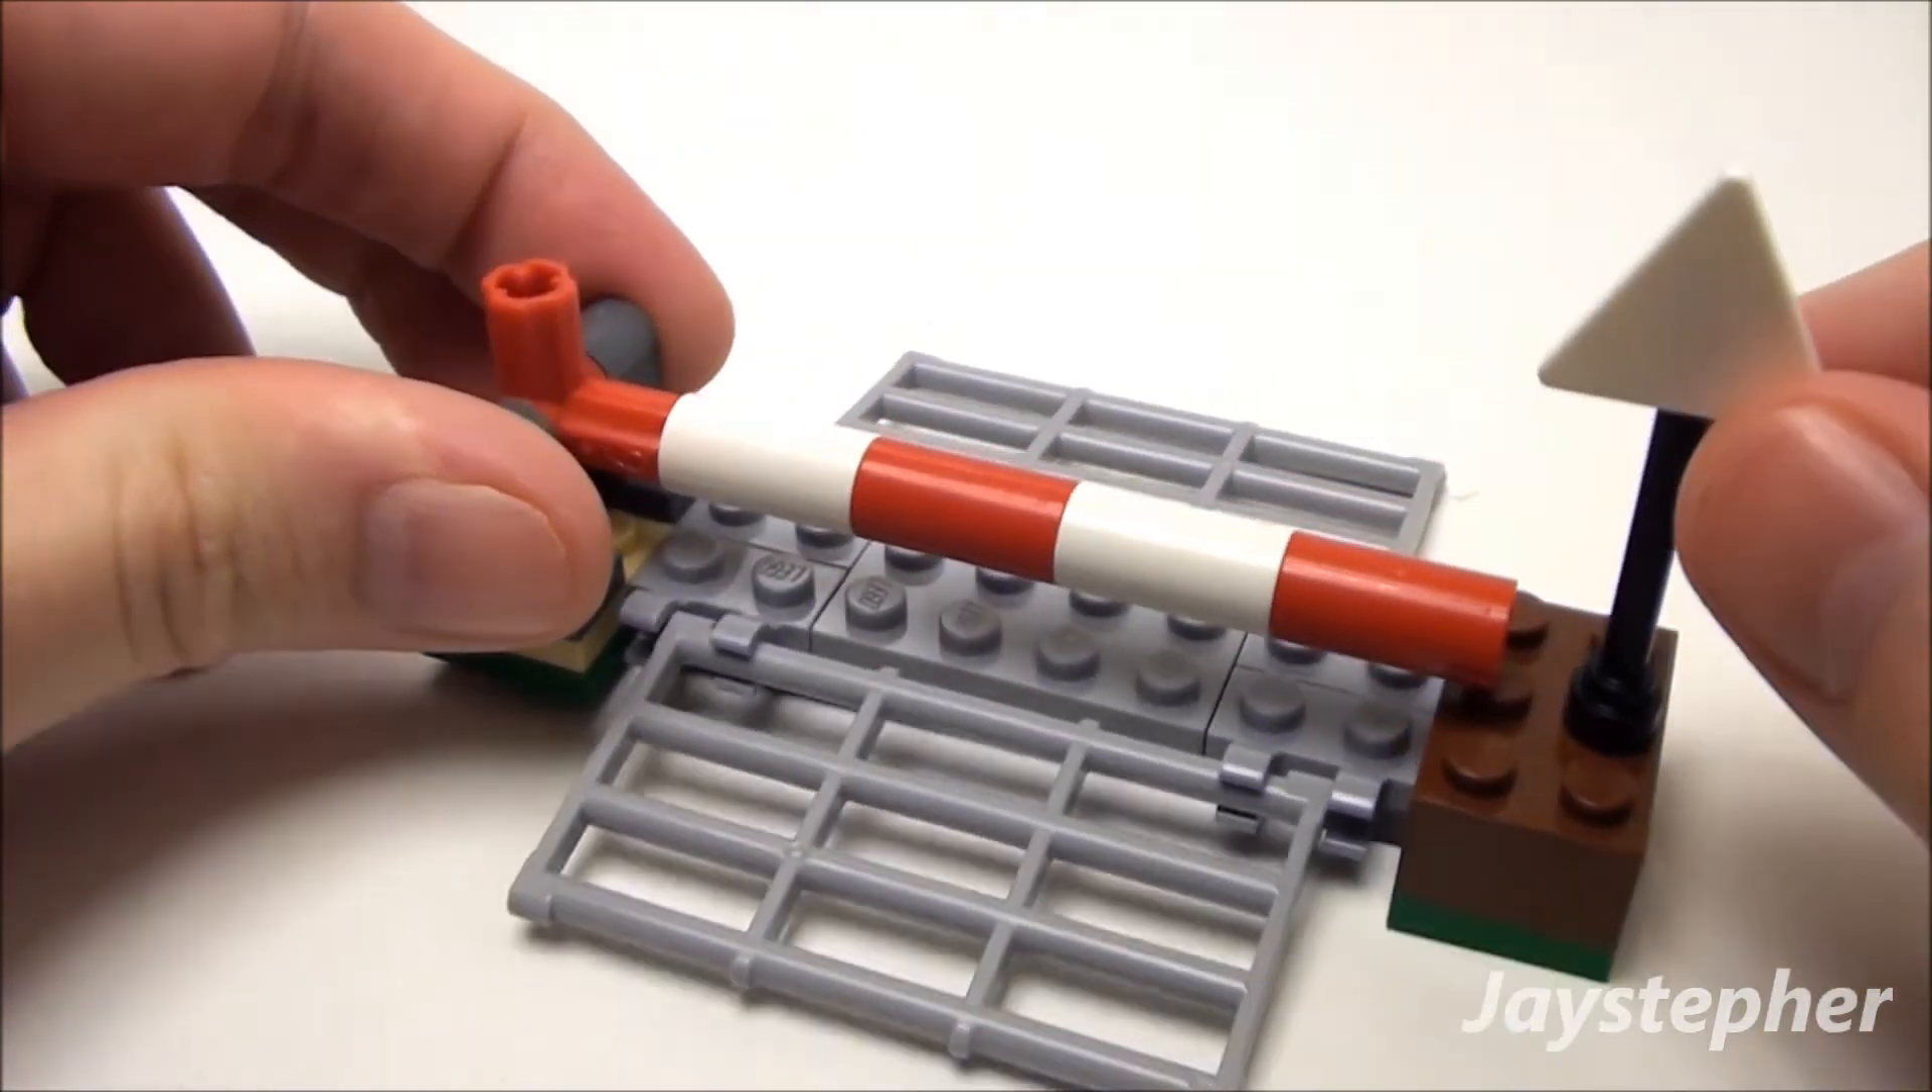First thing you're going to notice here is we got the sign. I didn't put the decal on it.